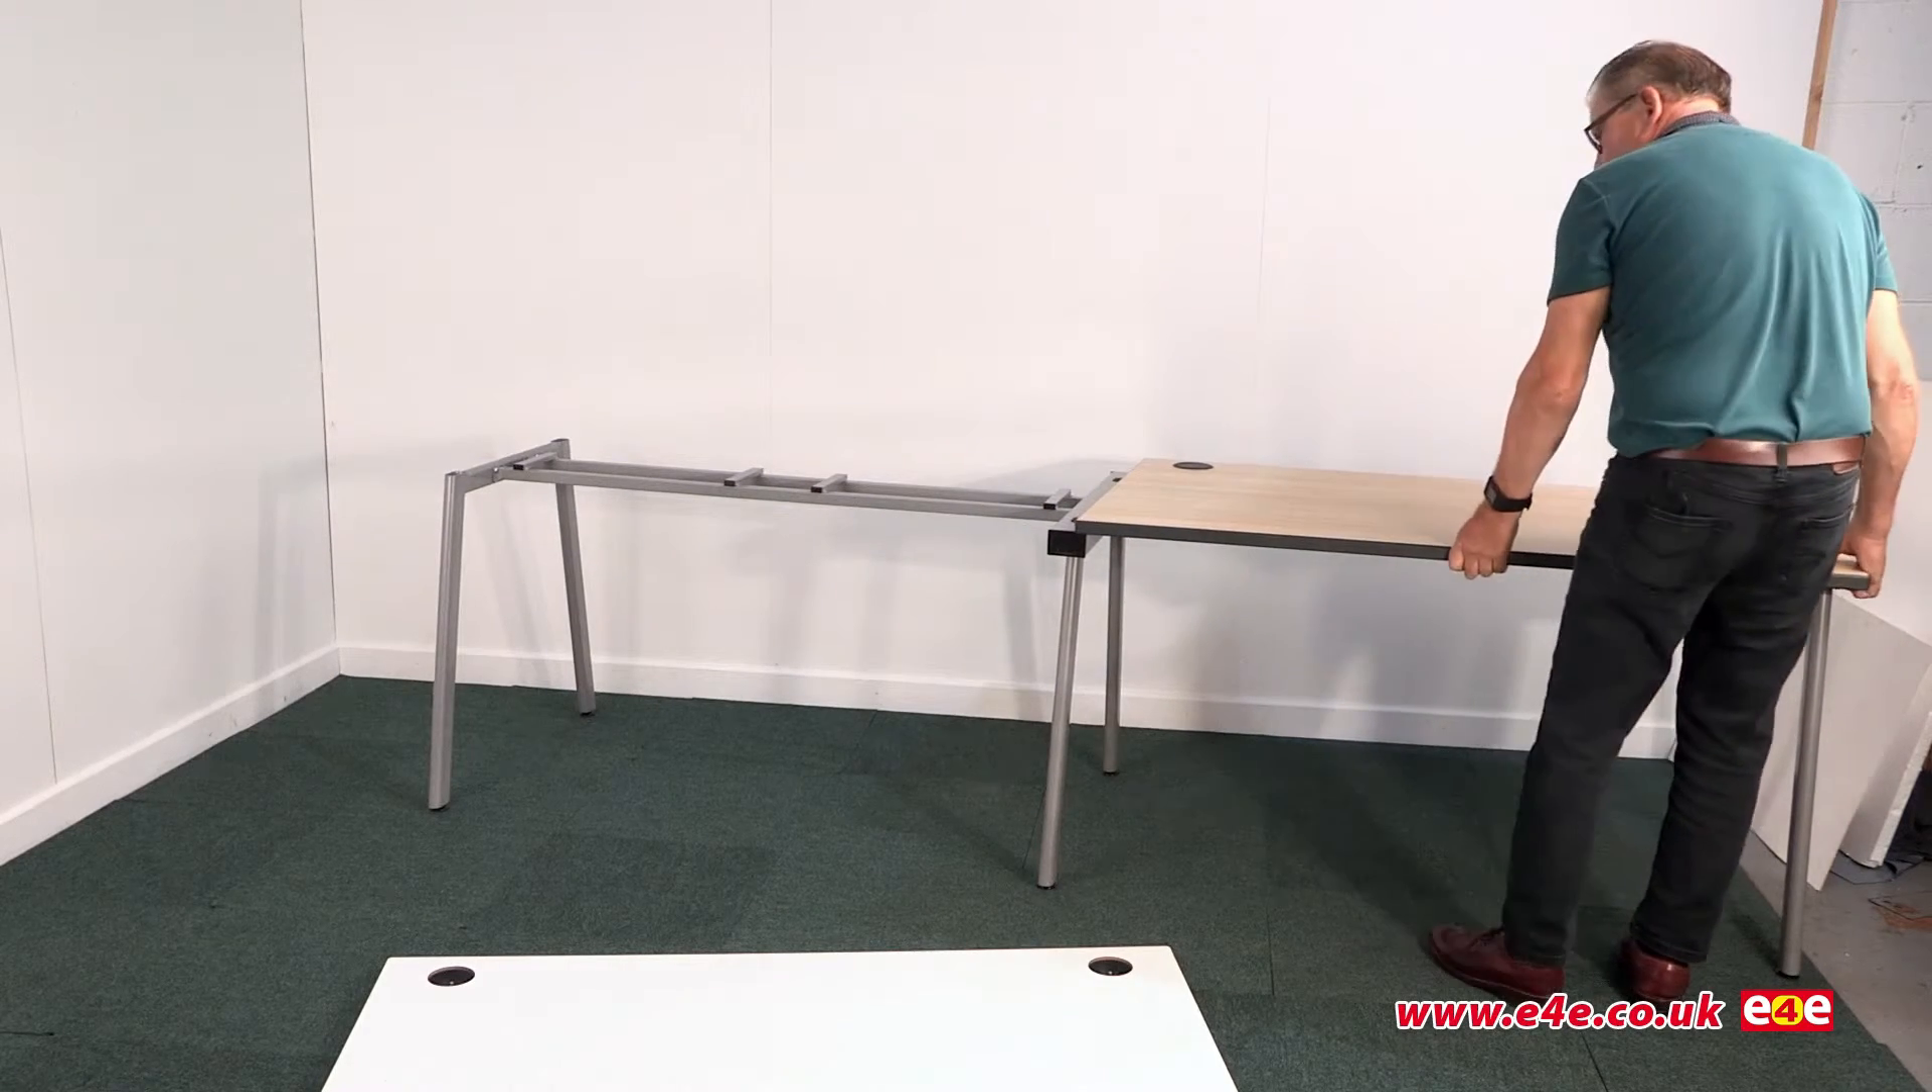So there's the top roughly in position.